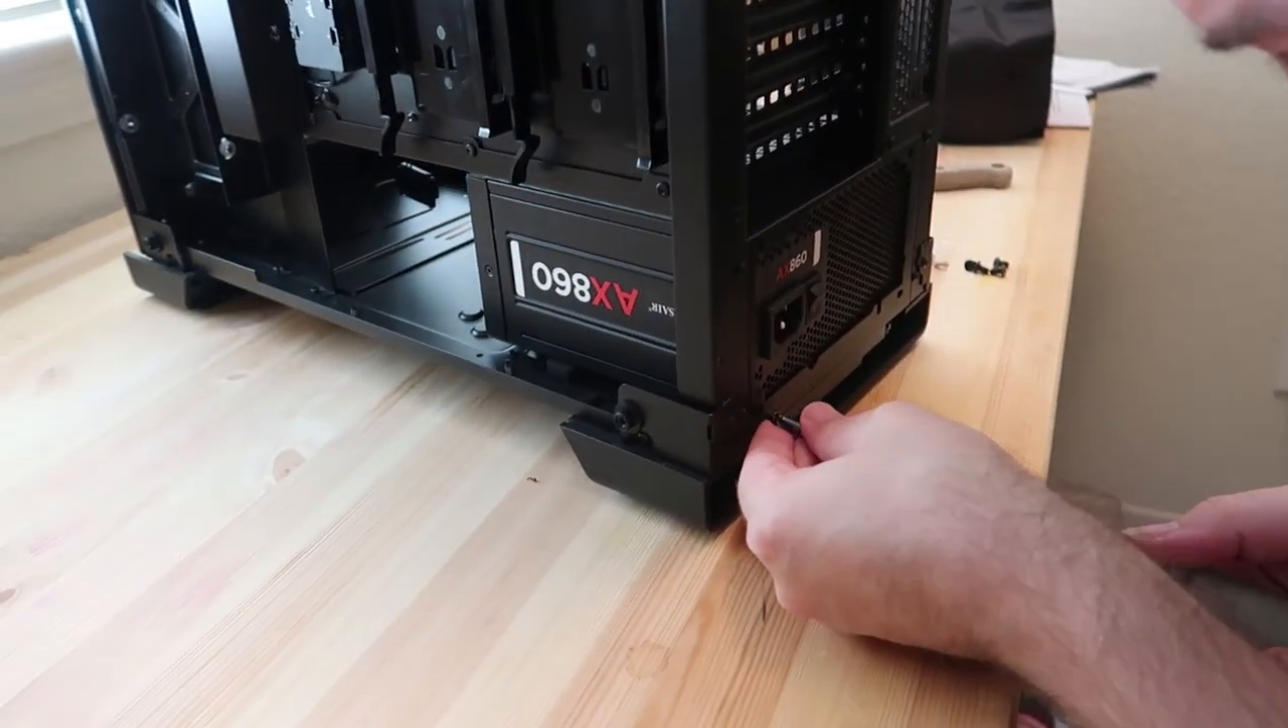So, we got the power supply seated.